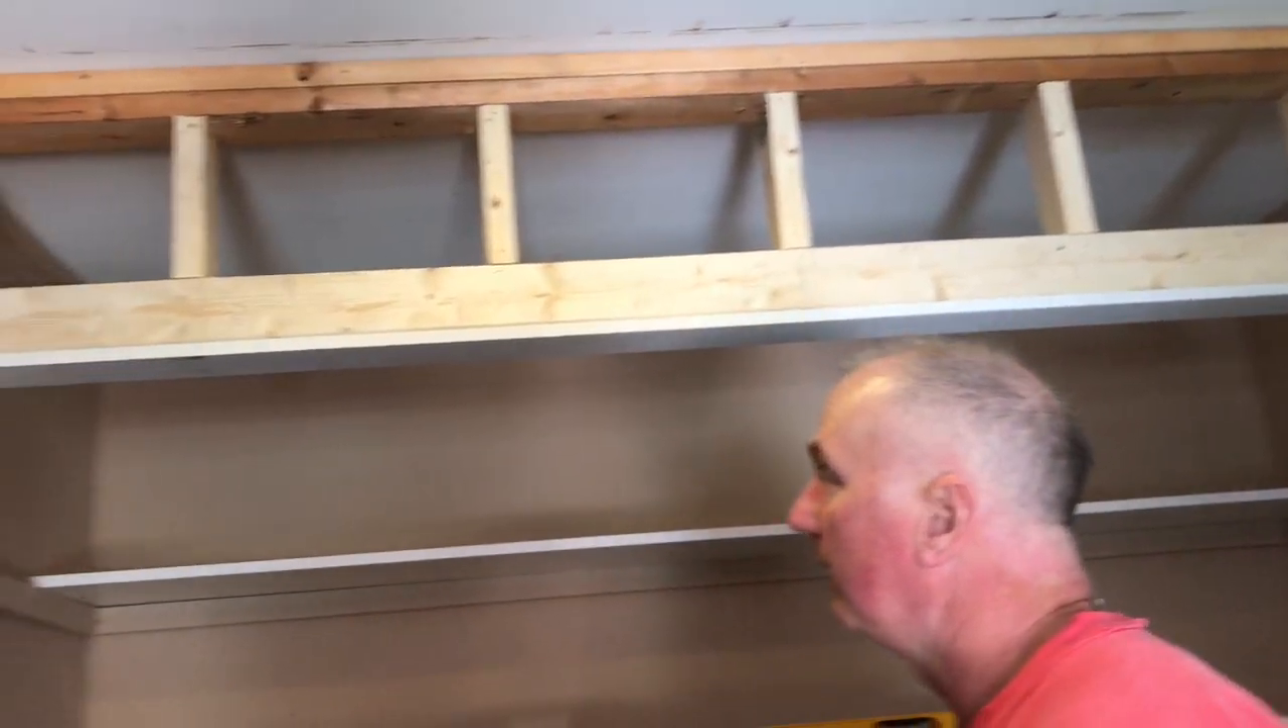You can see we got all our braces in place 16 on center.